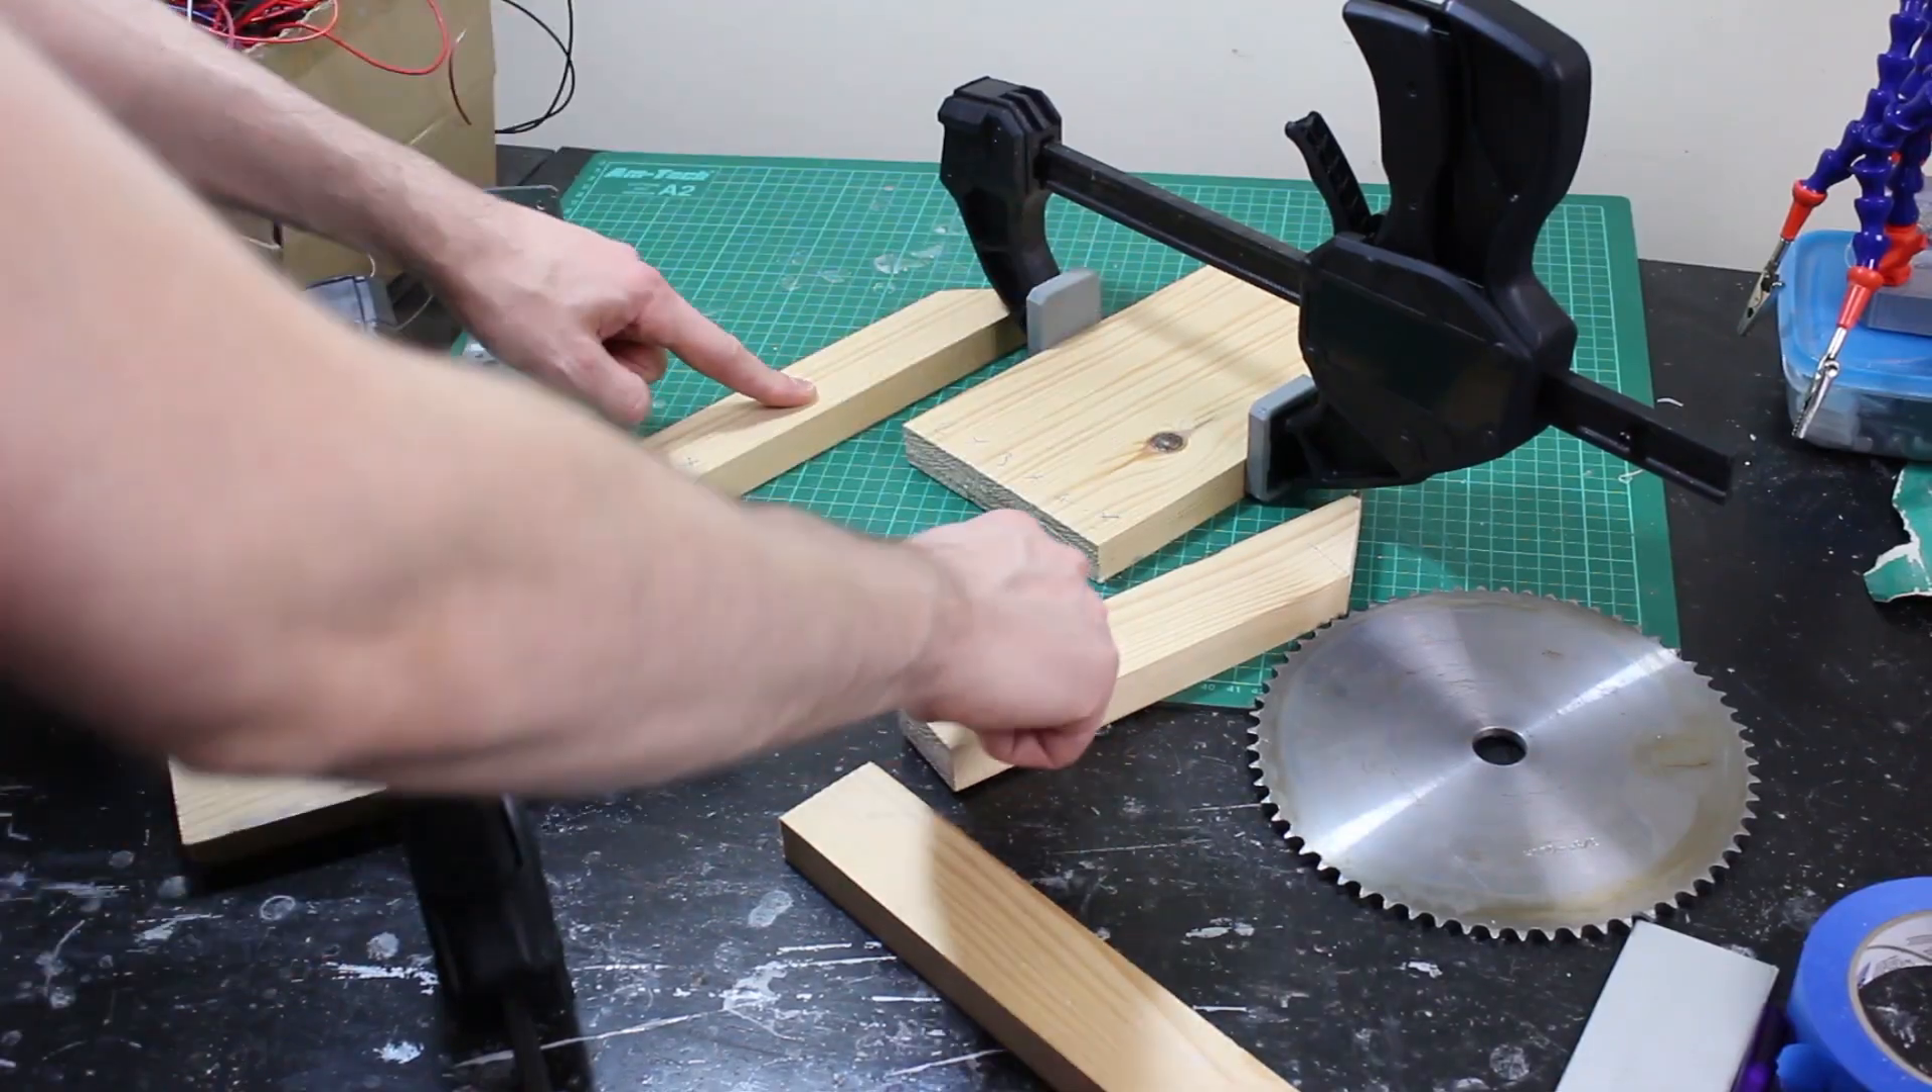I've cut various bits of wood and these are just gluing up at the moment.